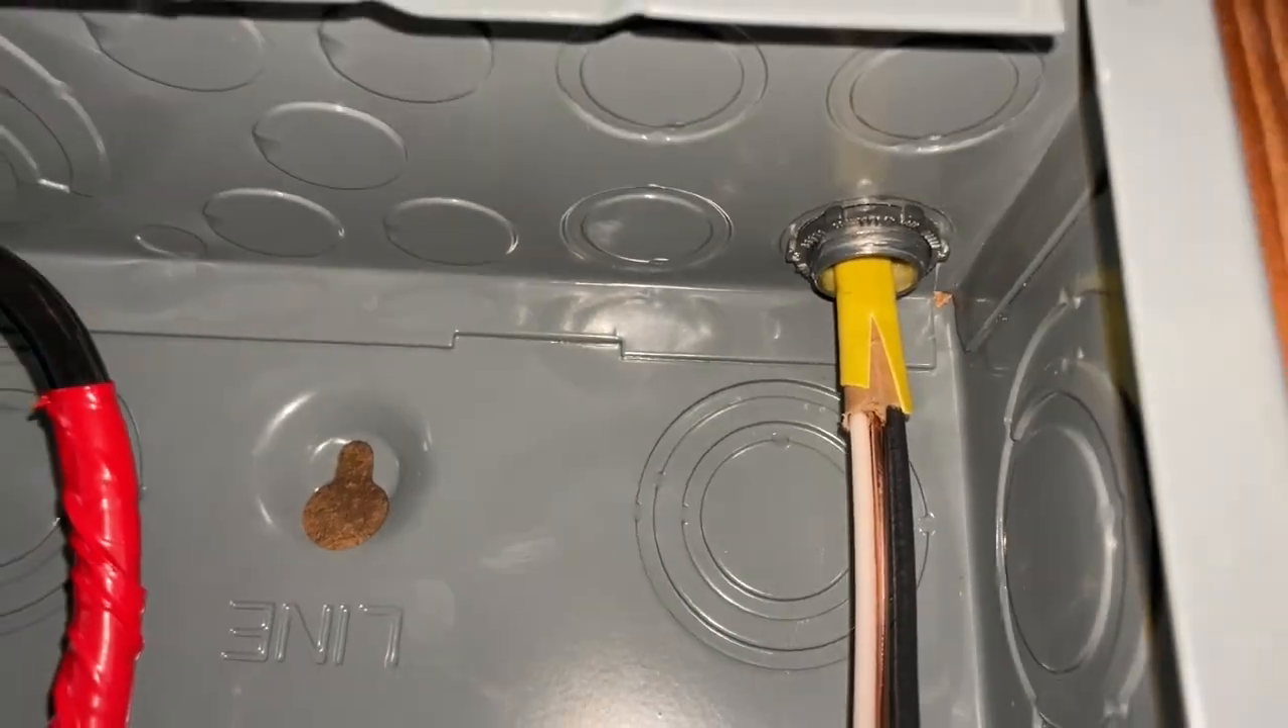Now we've got our clamp up here connected. And we've got over a quarter inch of sheathing sticking through into our sub panel.